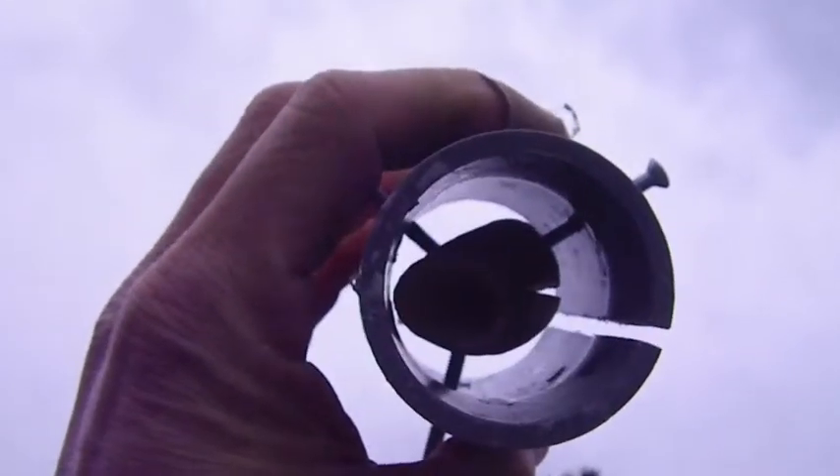Okay, so we've got the tooth pinned in there with three pins. It's not touching any of the sides, which is good.